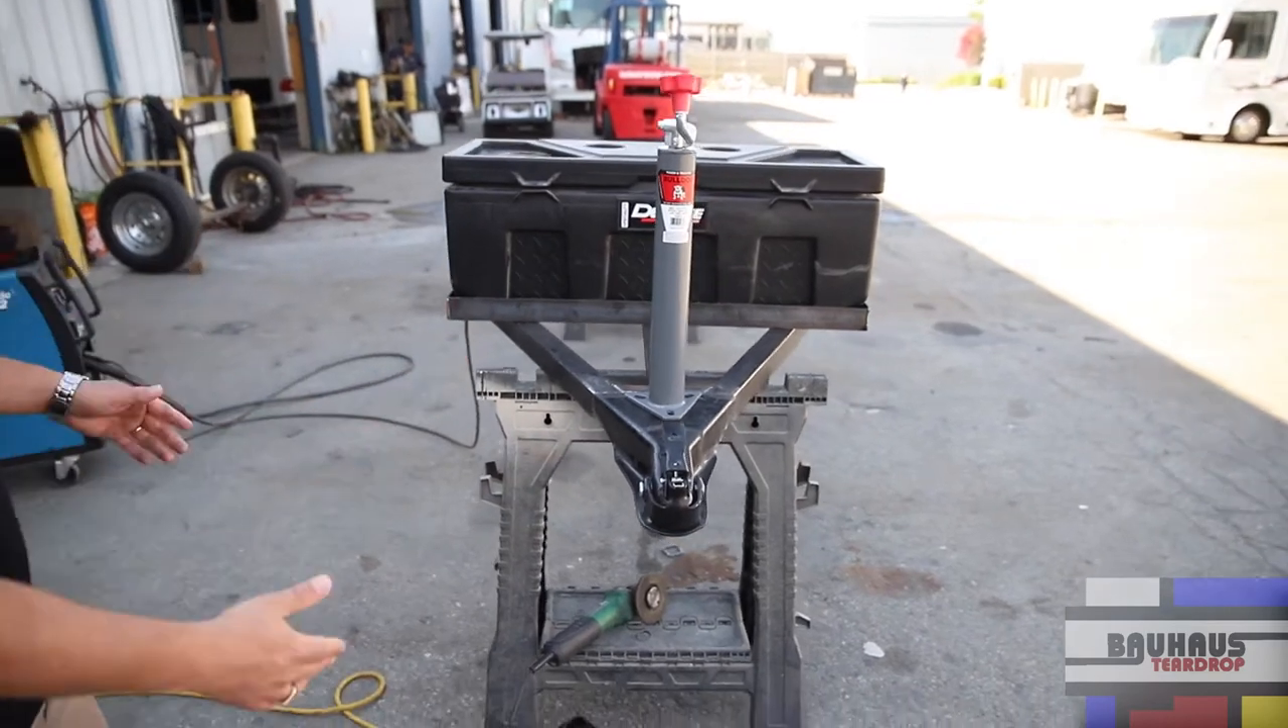It's got a new A-frame installed right here, giving her safer towing than what she had before.